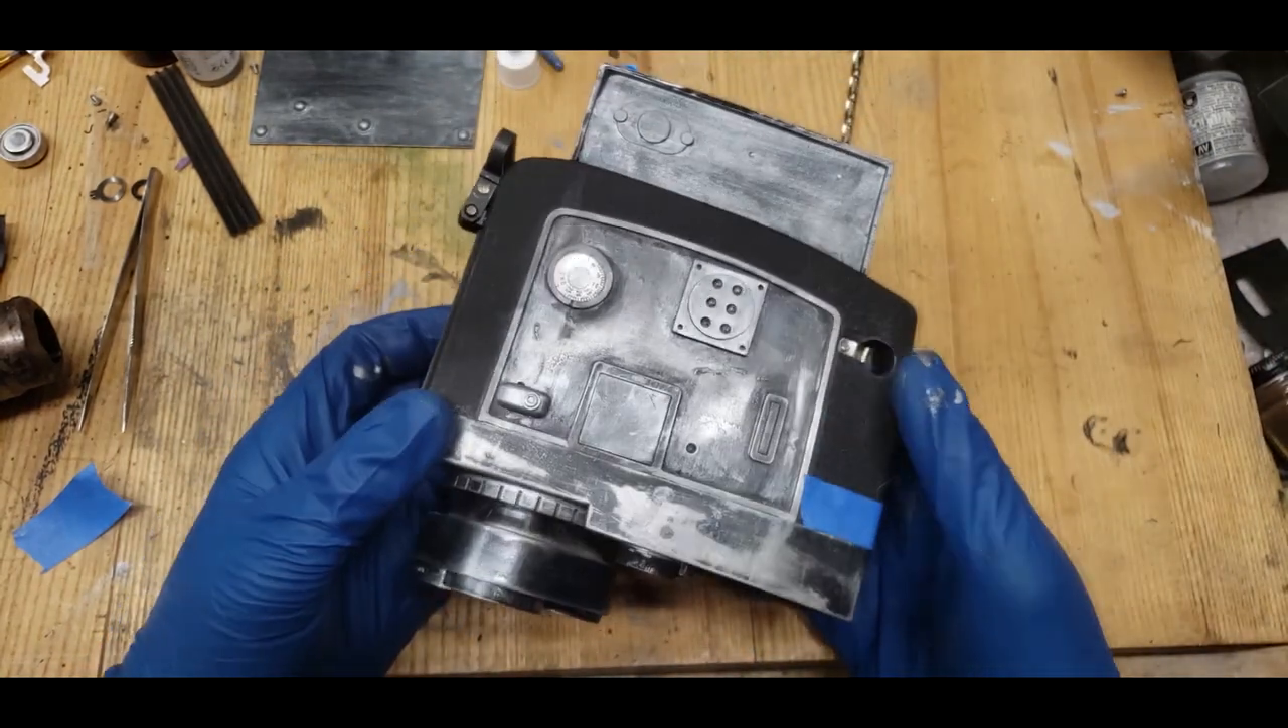All of our little greeblies on the top are installed.